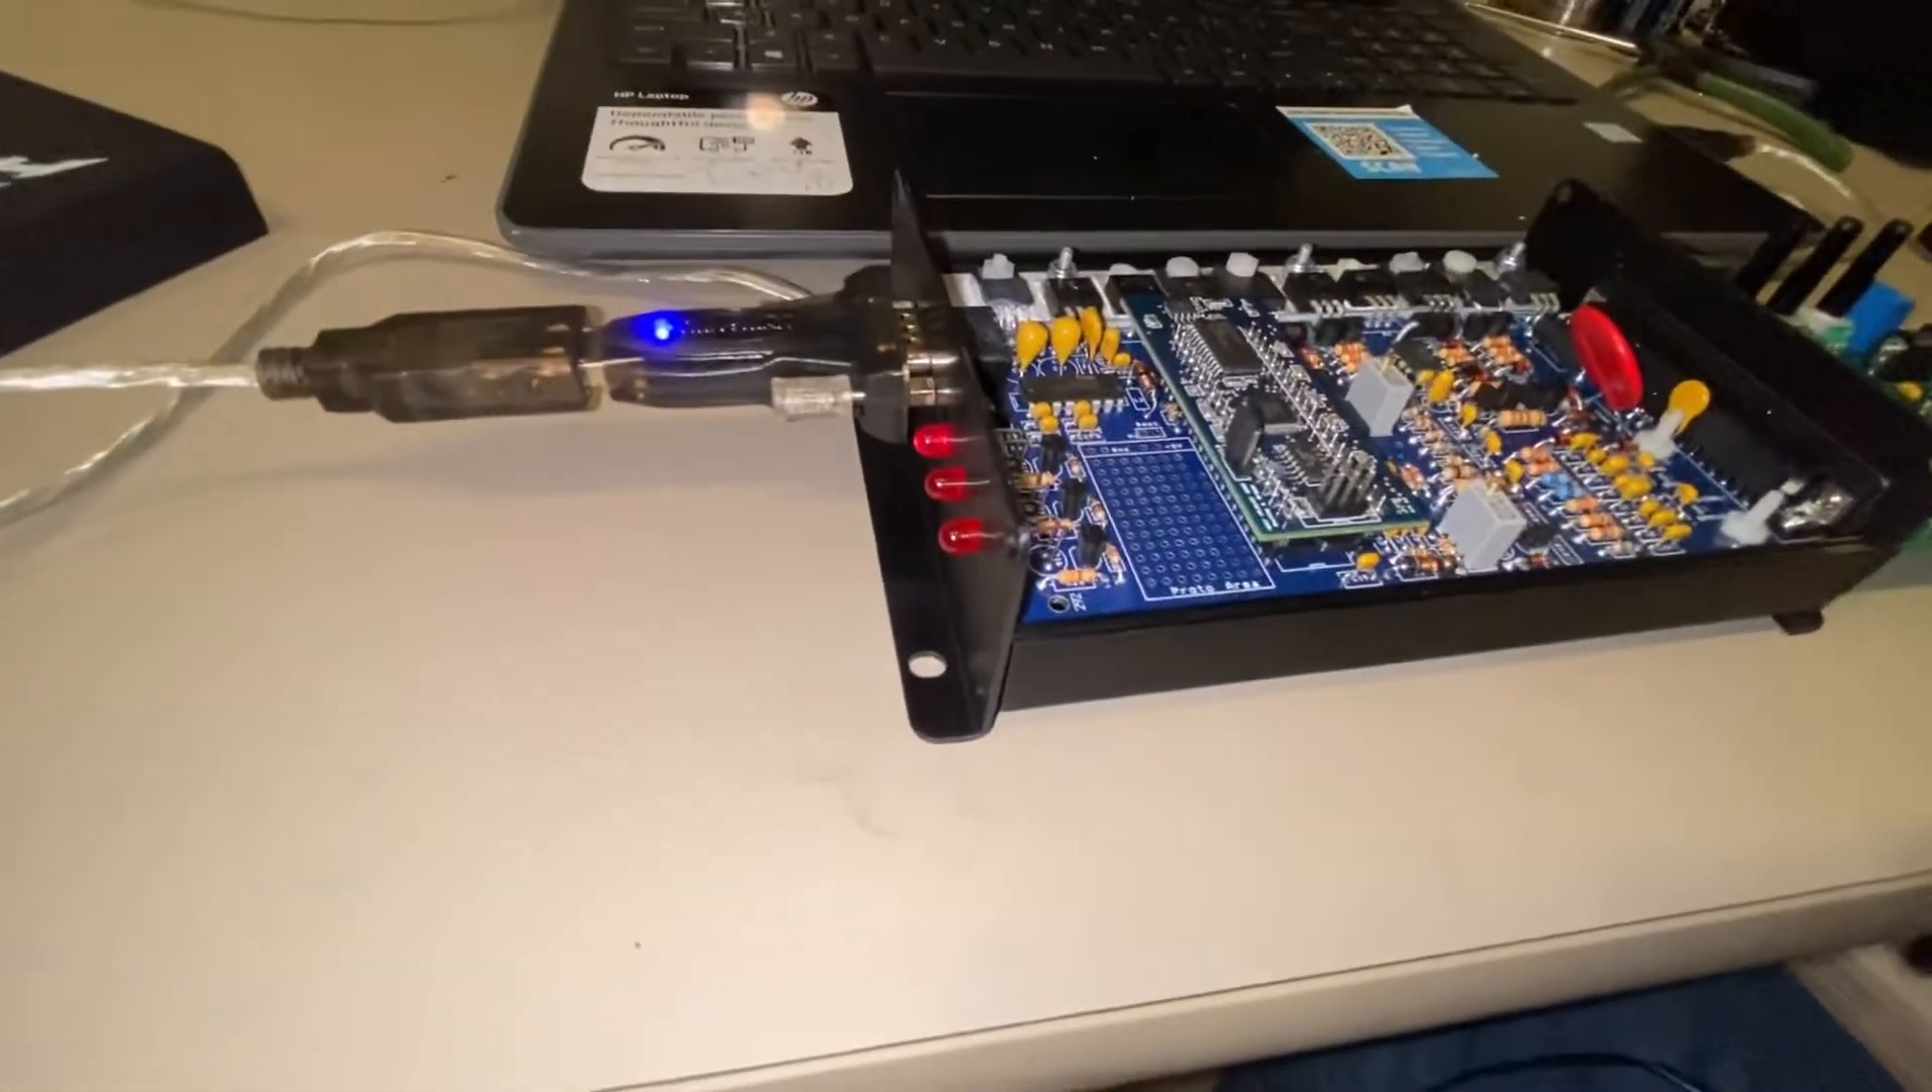Well I've got my ECU all assembled everything went well I've got all the components in mounted into the housing and I've got it hooked up to the engine simulator.